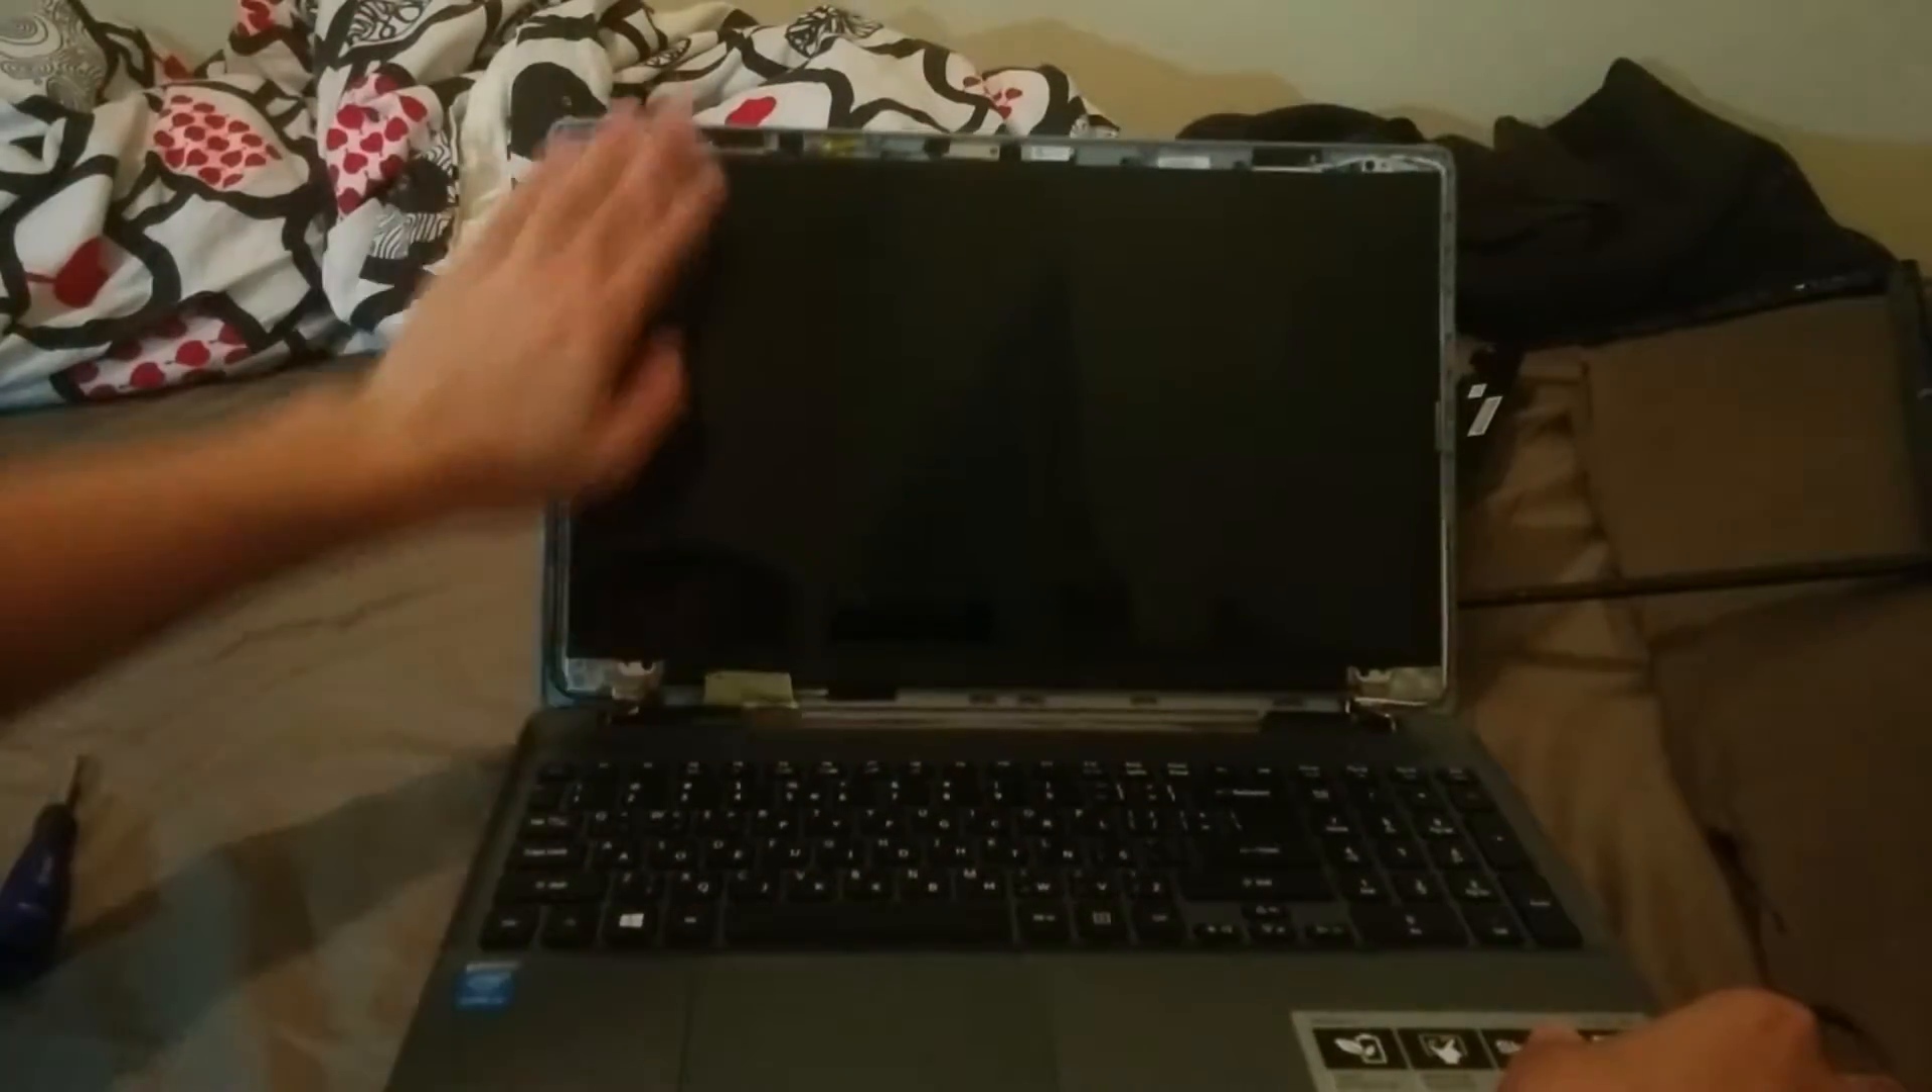So, now that the bezel is off, you can see the panel.